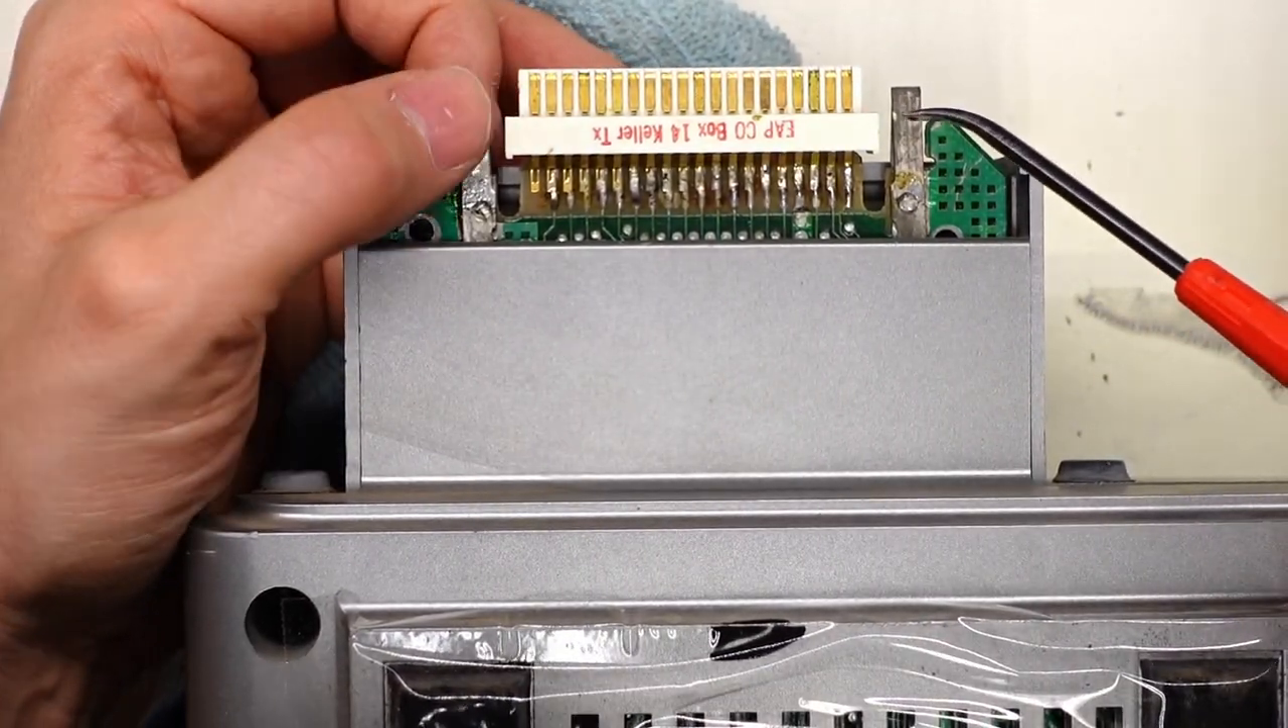So here you can see how each of the pins there was soldered onto the original edge connector so the original edge connector is still there.